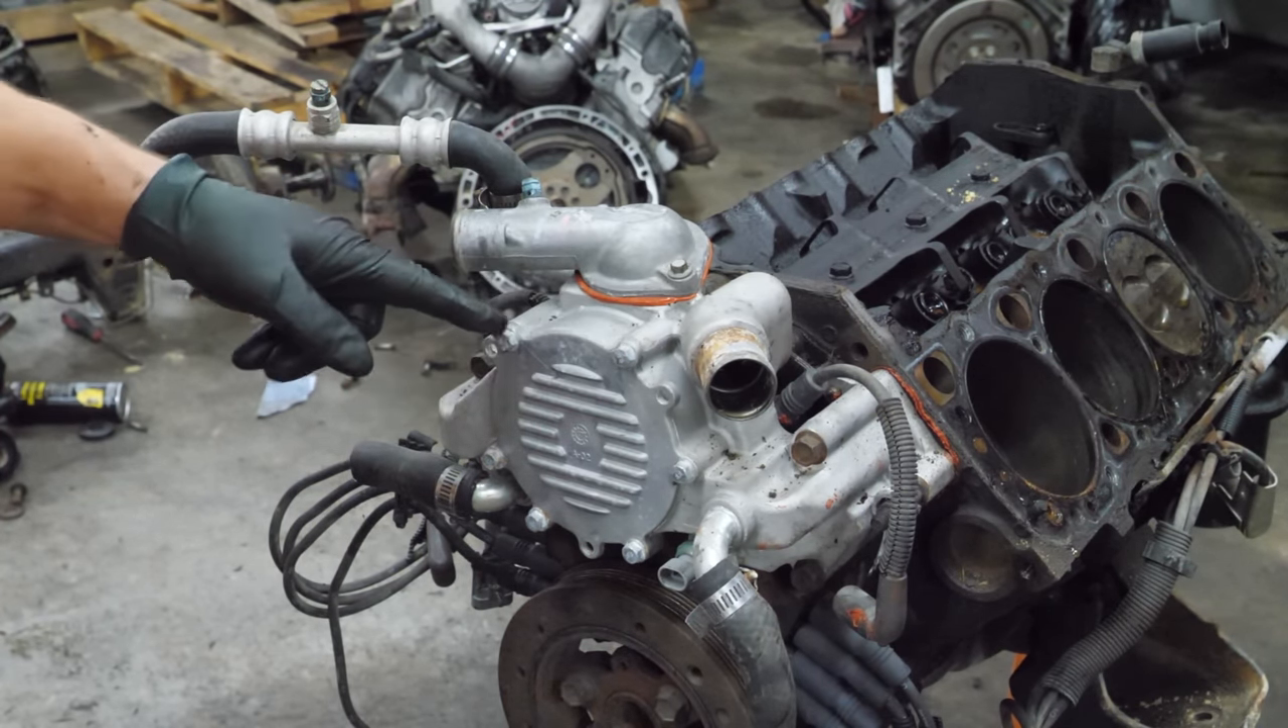Now that the heads are off, it's time to address the water pump.